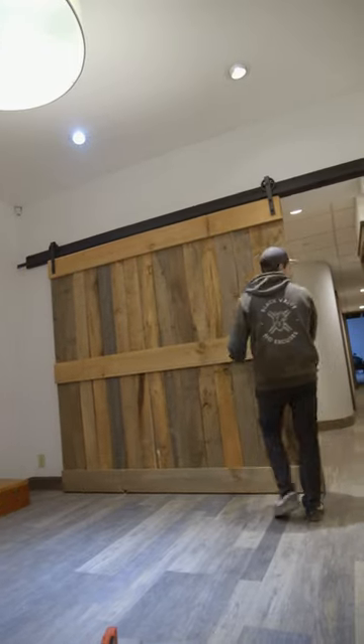The whole track and everything's all black, and I've got the door completely assembled.